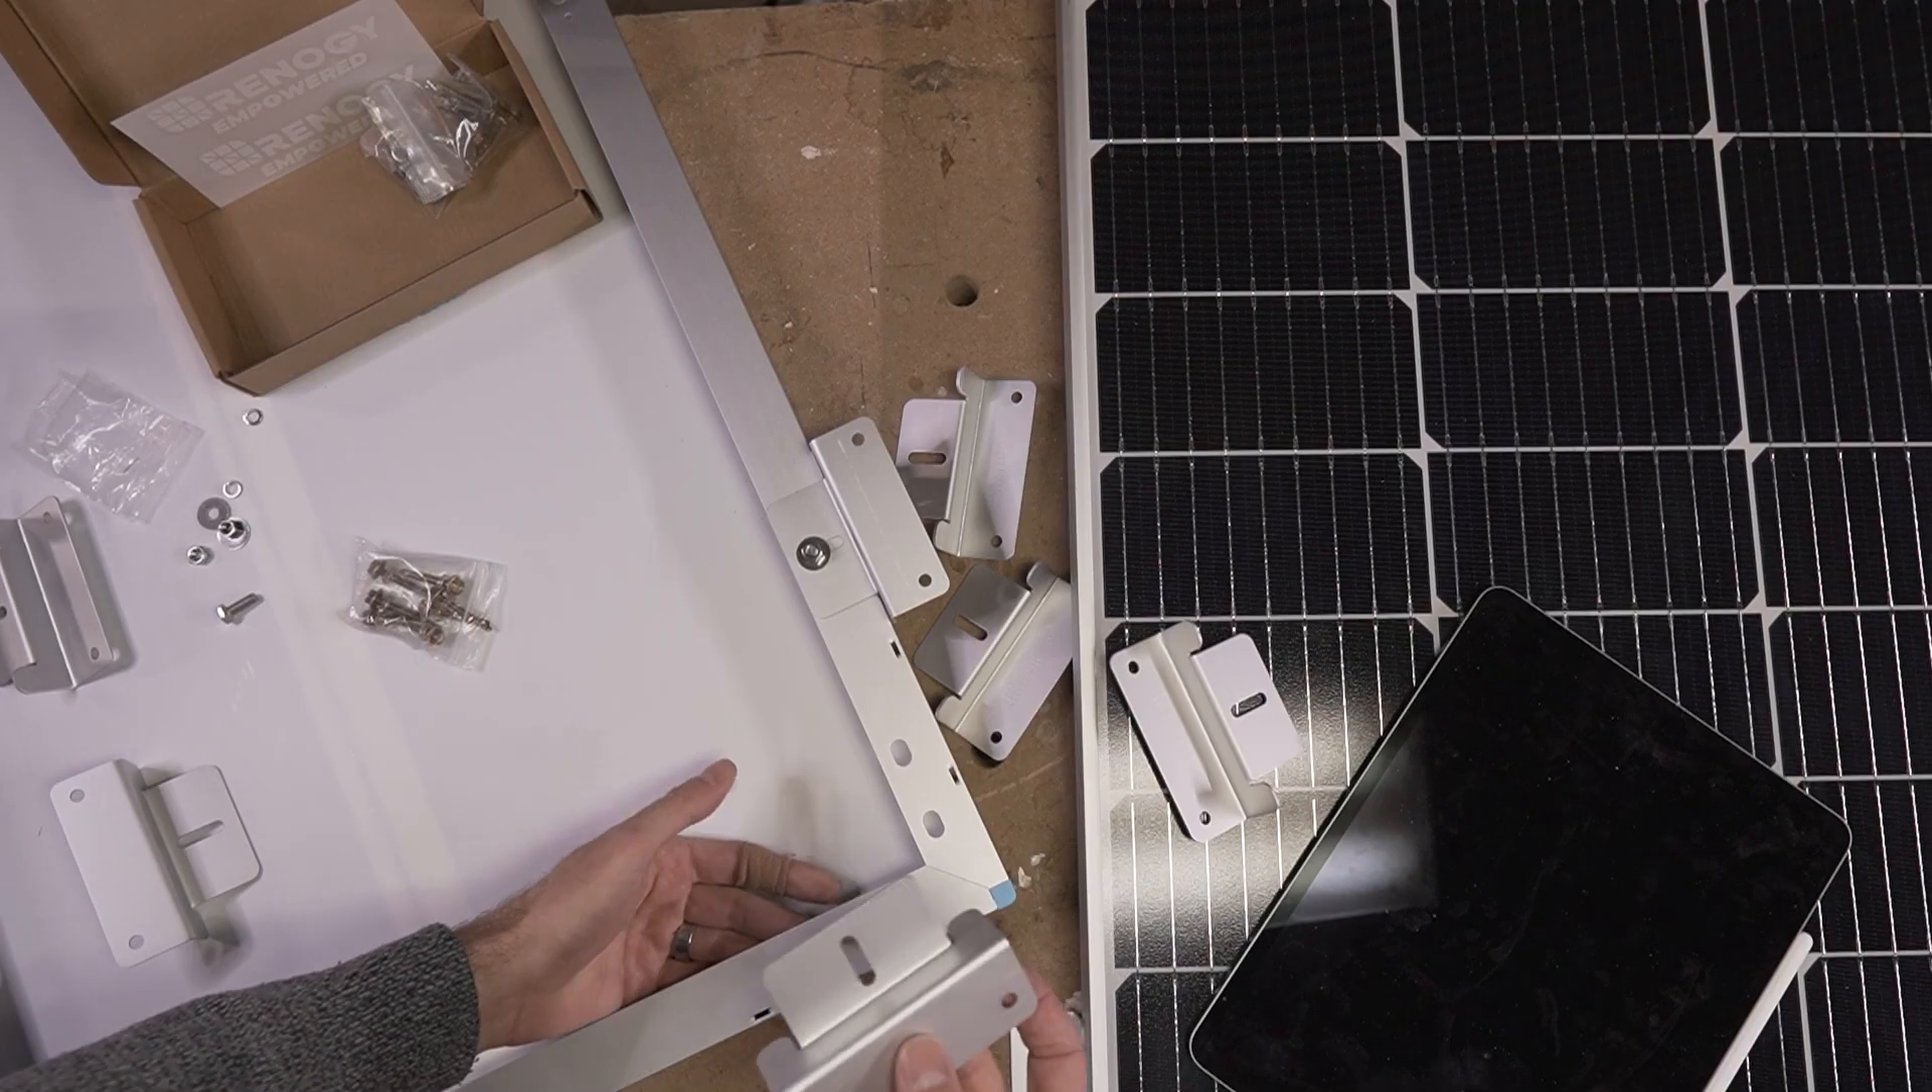This is what the brackets look like installed. So it's just a single bolt that bolts to the aluminum frame that's integral to the panel.